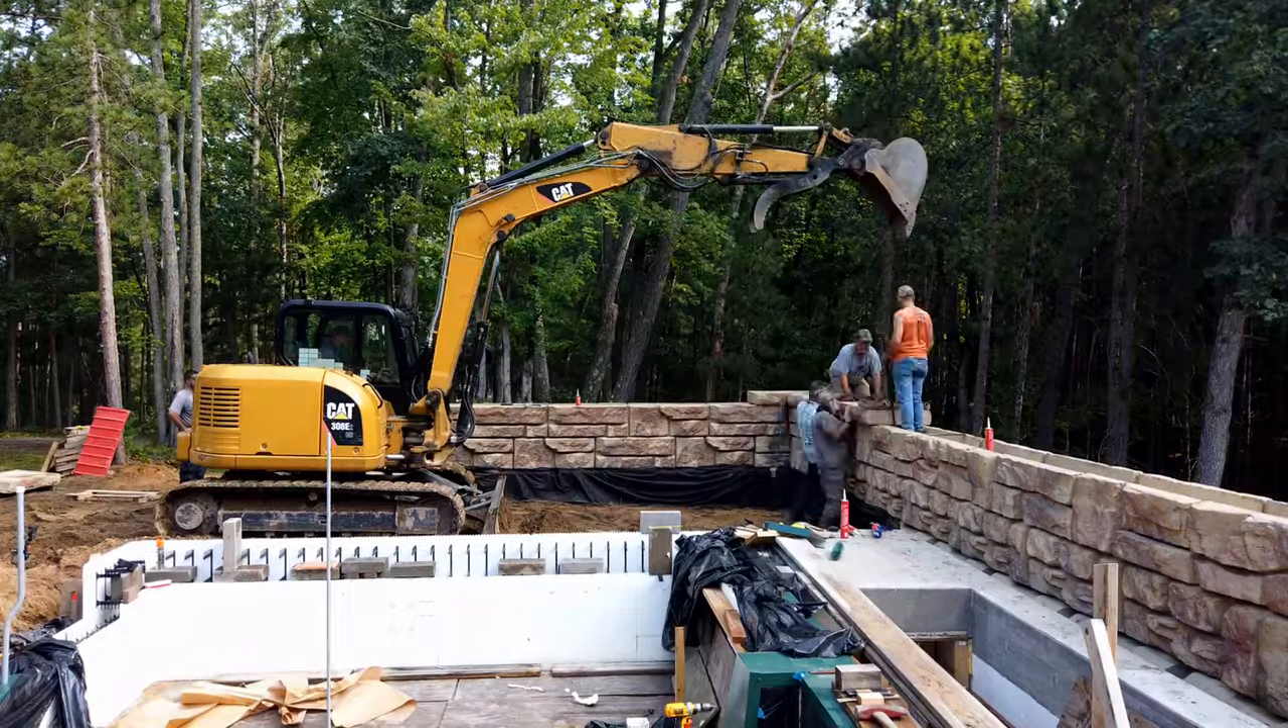Starting to rain a little bit at this point. All right, they're now beginning to put the capstones around the patio area.